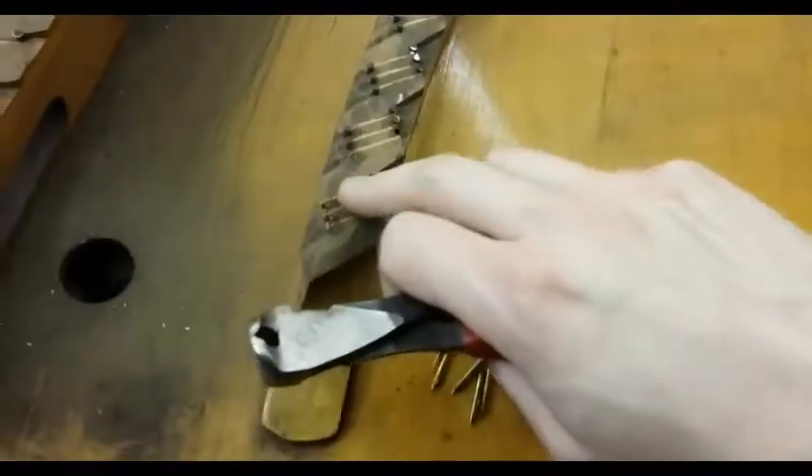I'm going to take all these pins out i've started taking them out already actually.